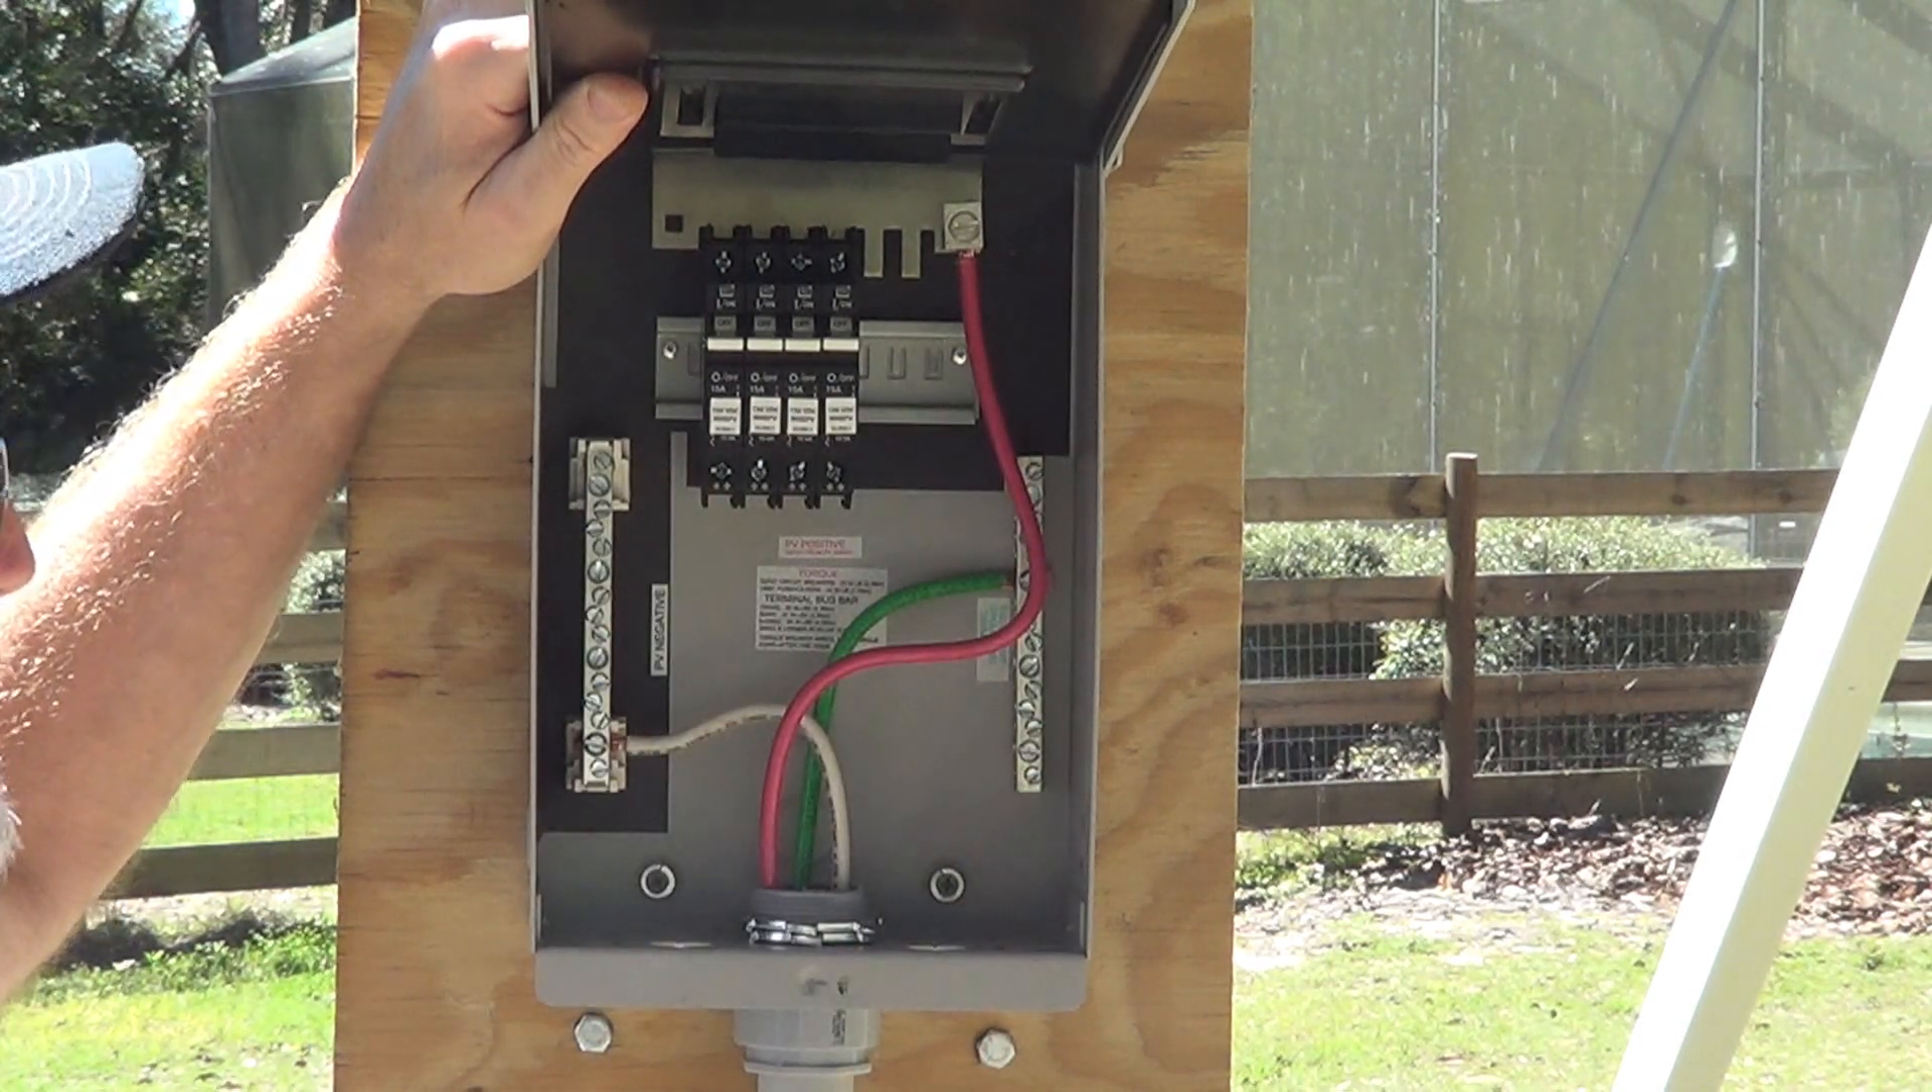My breaker's in place.